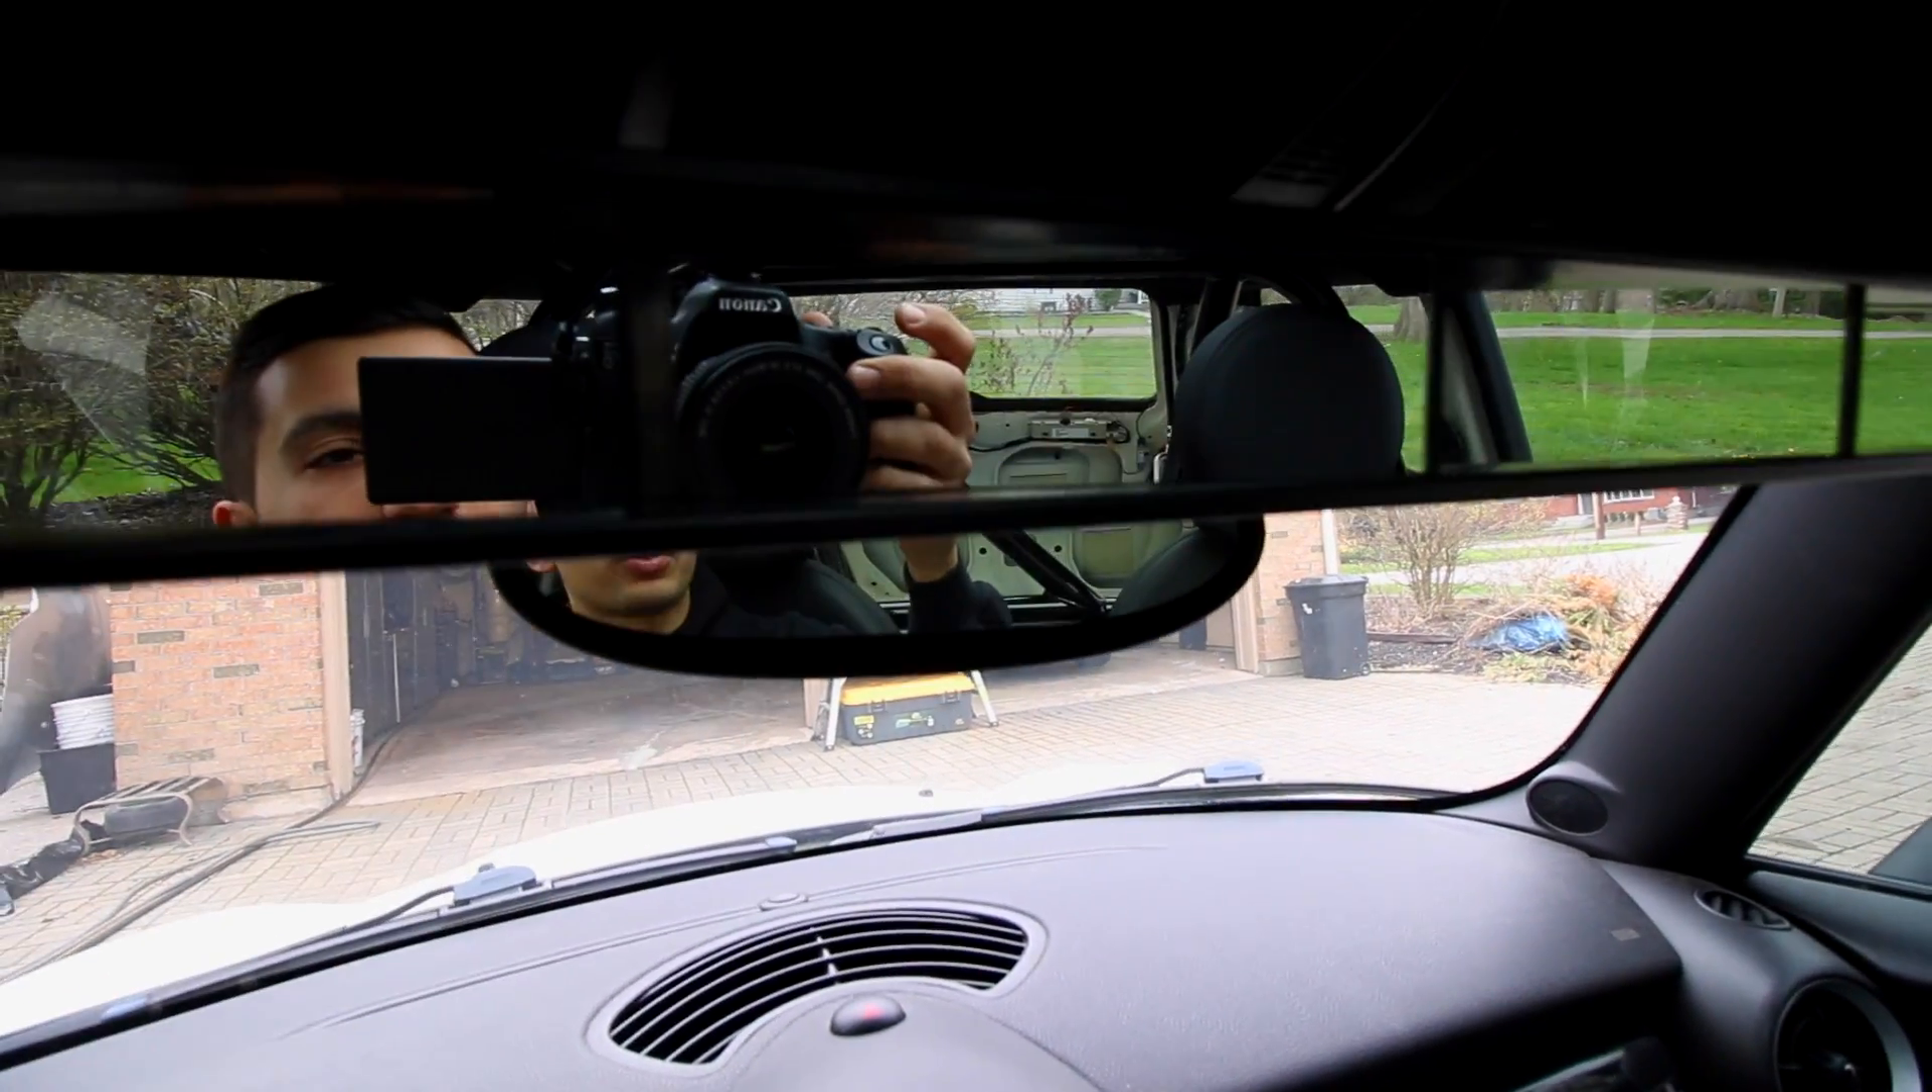This is the wink mirror that we installed and that's our standard mirror so they both kind of work together at the same time.